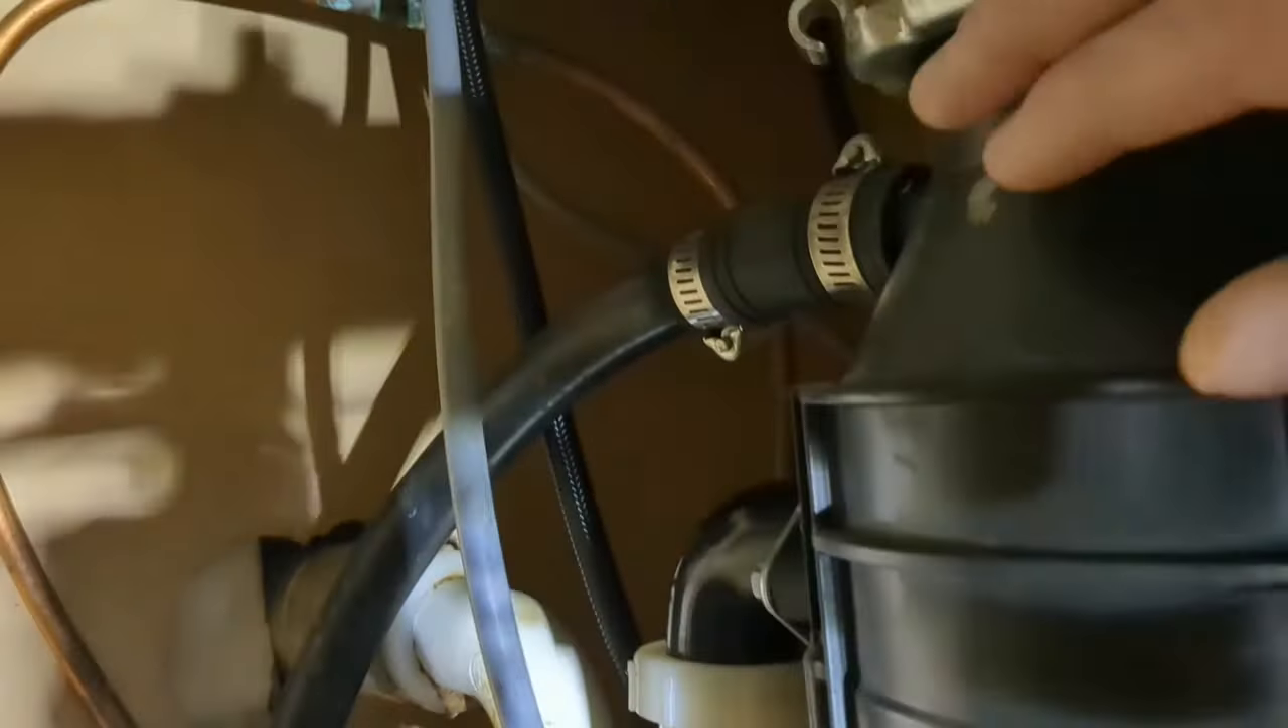You can see these pipe clamps back here that are holding that pipe on.